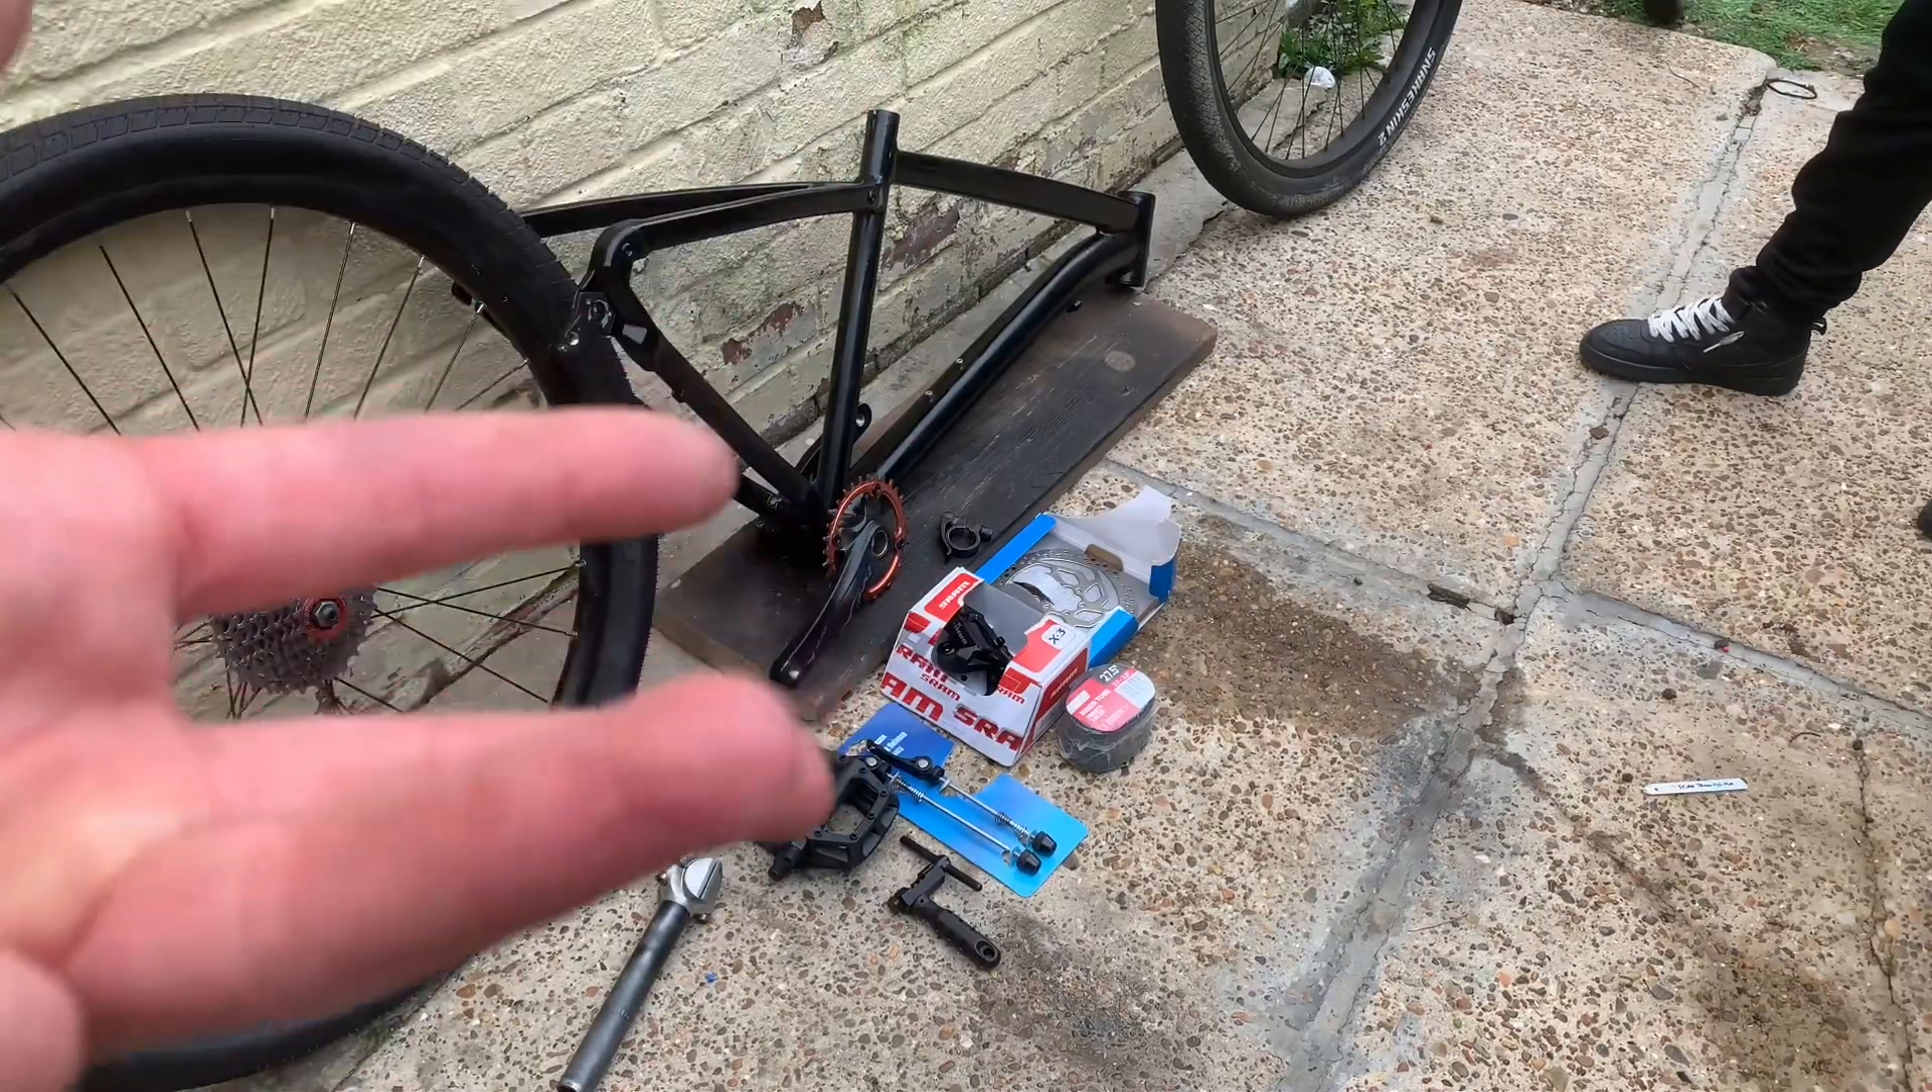We're still waiting on the handlebars the stem front tire and the seat.